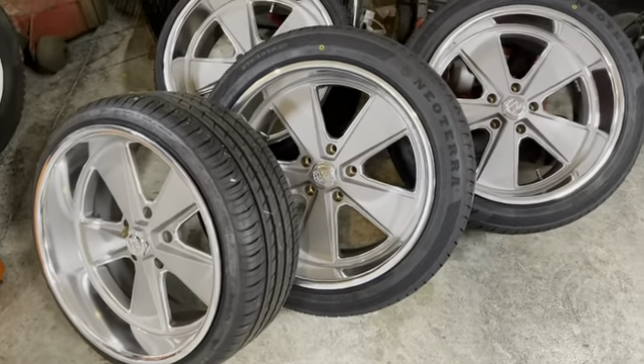All right so we got the uh wheels and tires mounted for the obs chevy build and they look really good.